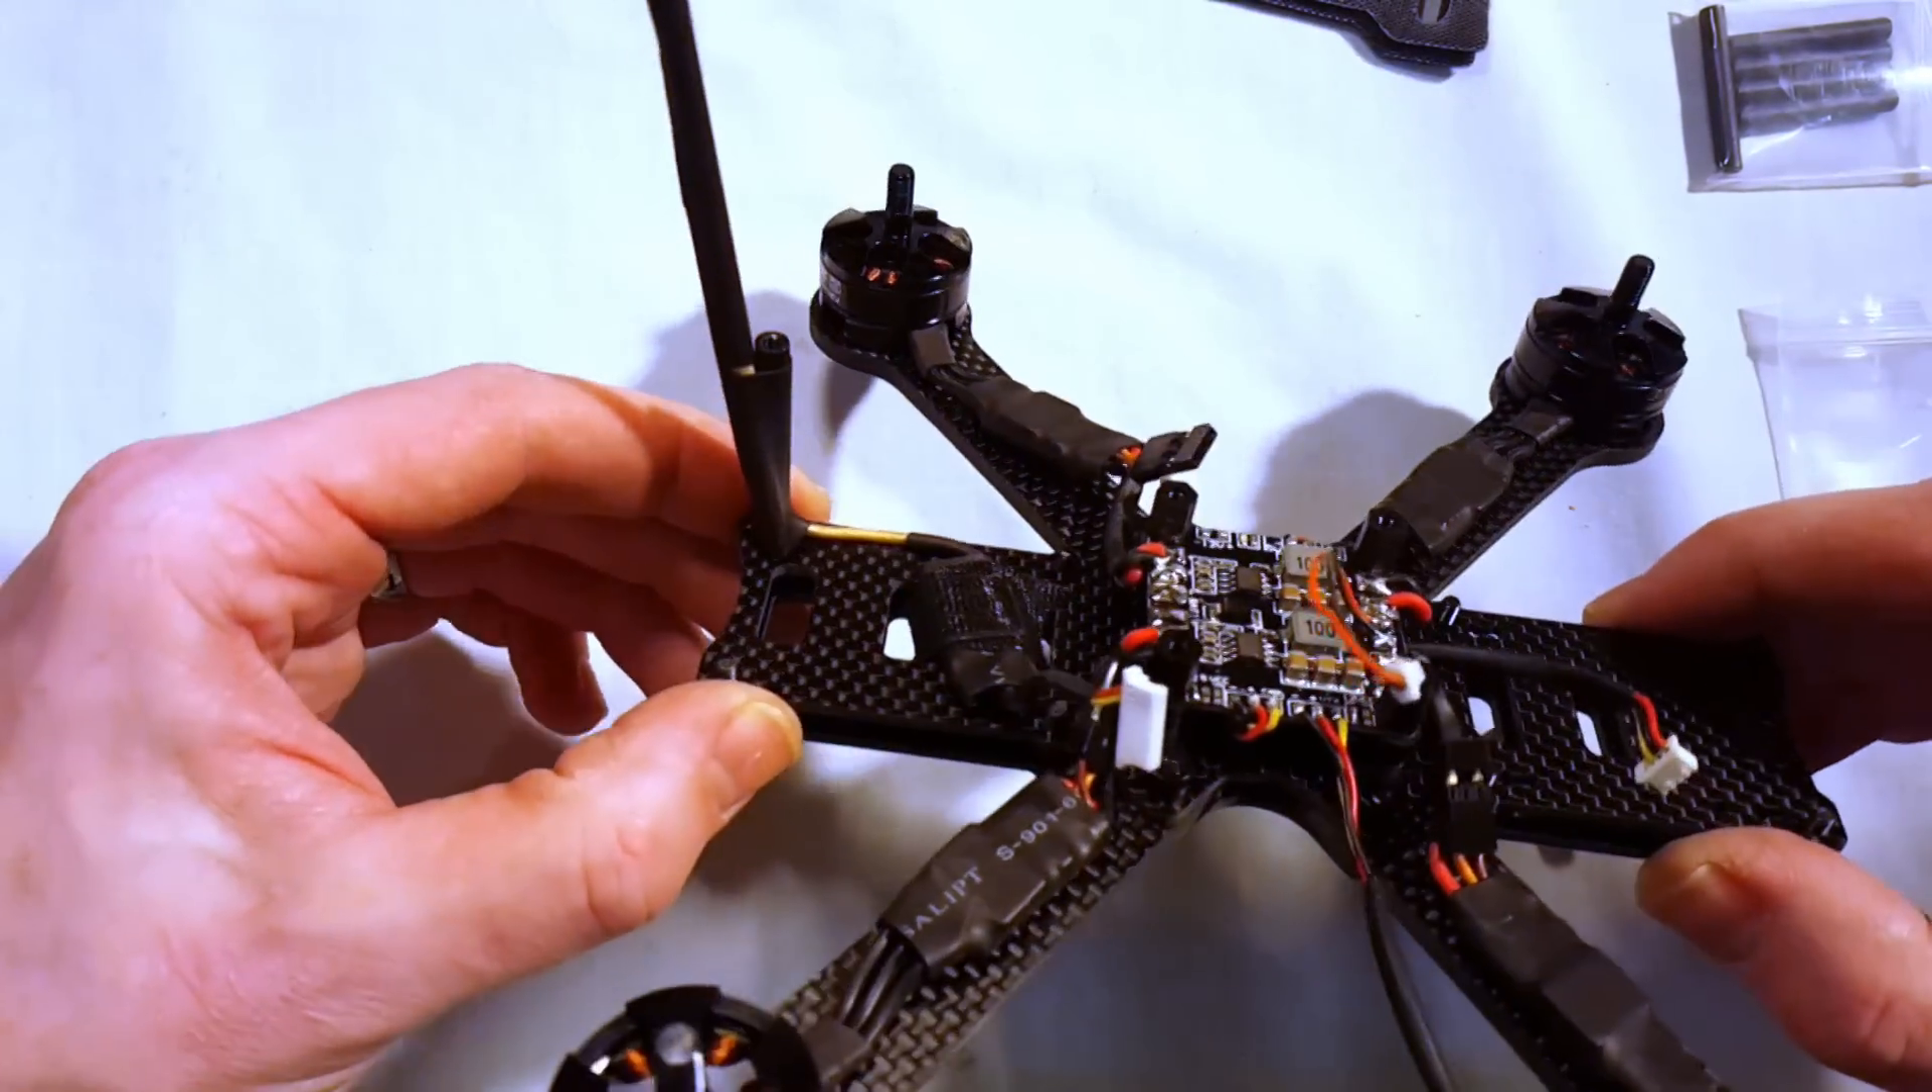I got my receiver antenna all attached and when the top plate goes on it's just gonna be sitting off the back like that.